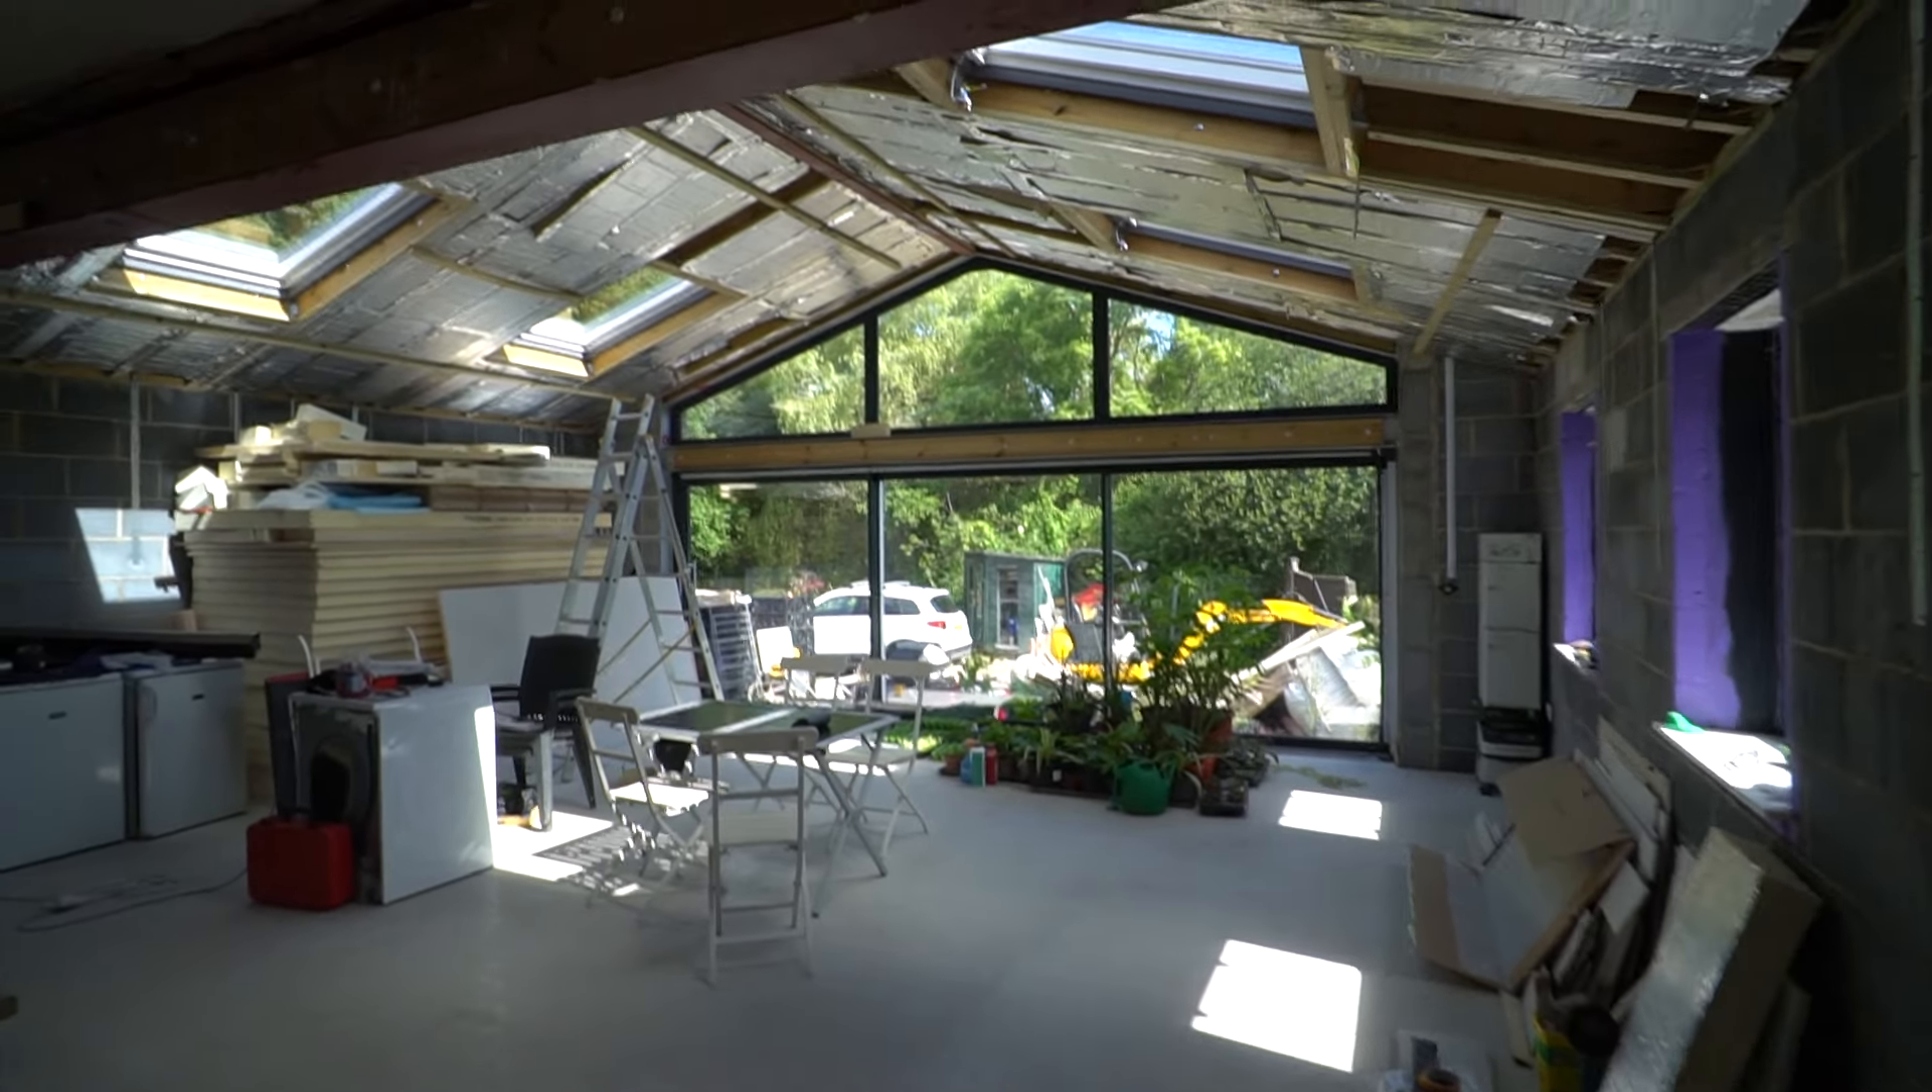We've still got a bit of a challenge with getting the ceiling and stuff done in the main room here.